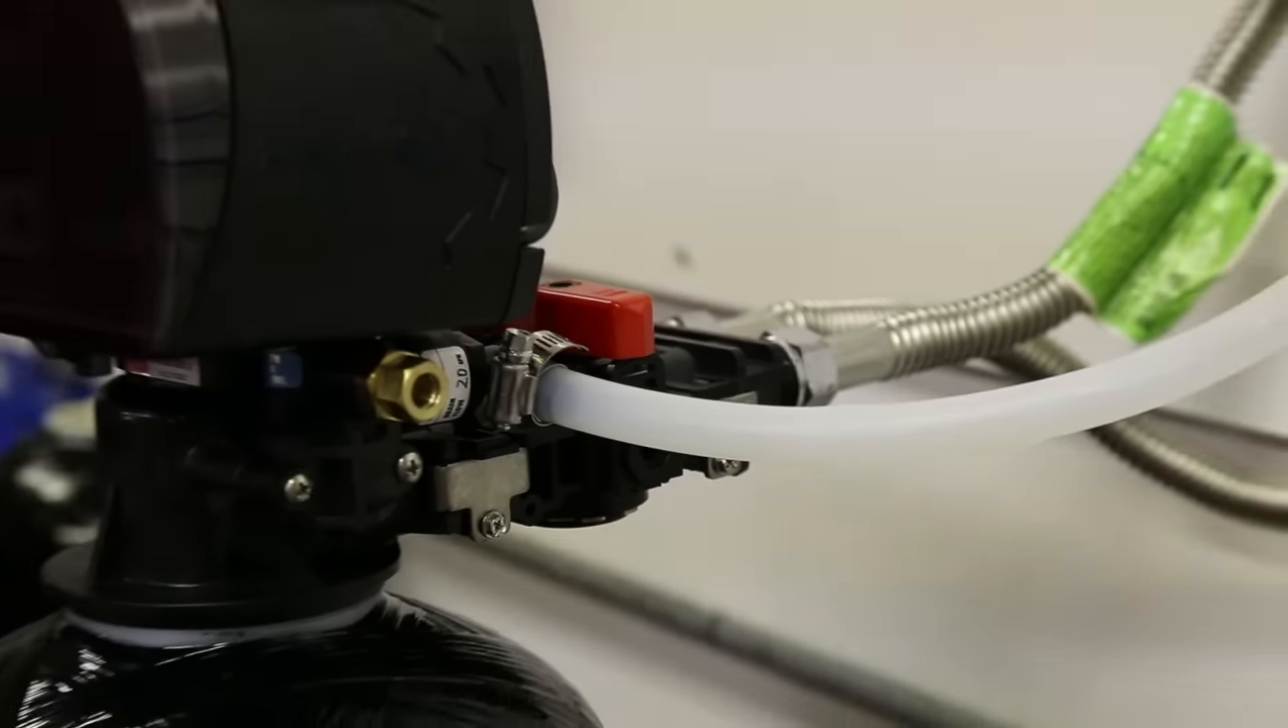We're going to tighten the clamp down and that's the drain line installed.